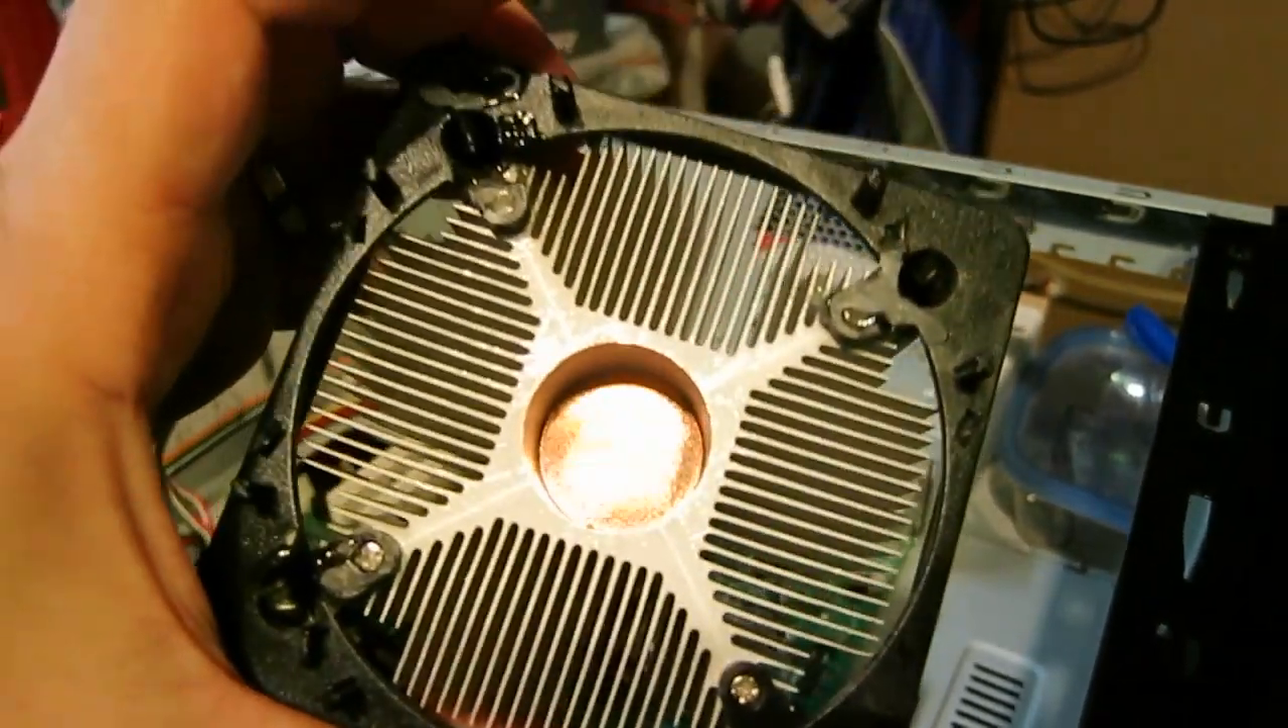So the next thing is the heat sink that needs to go on, there's no fan on it right now.